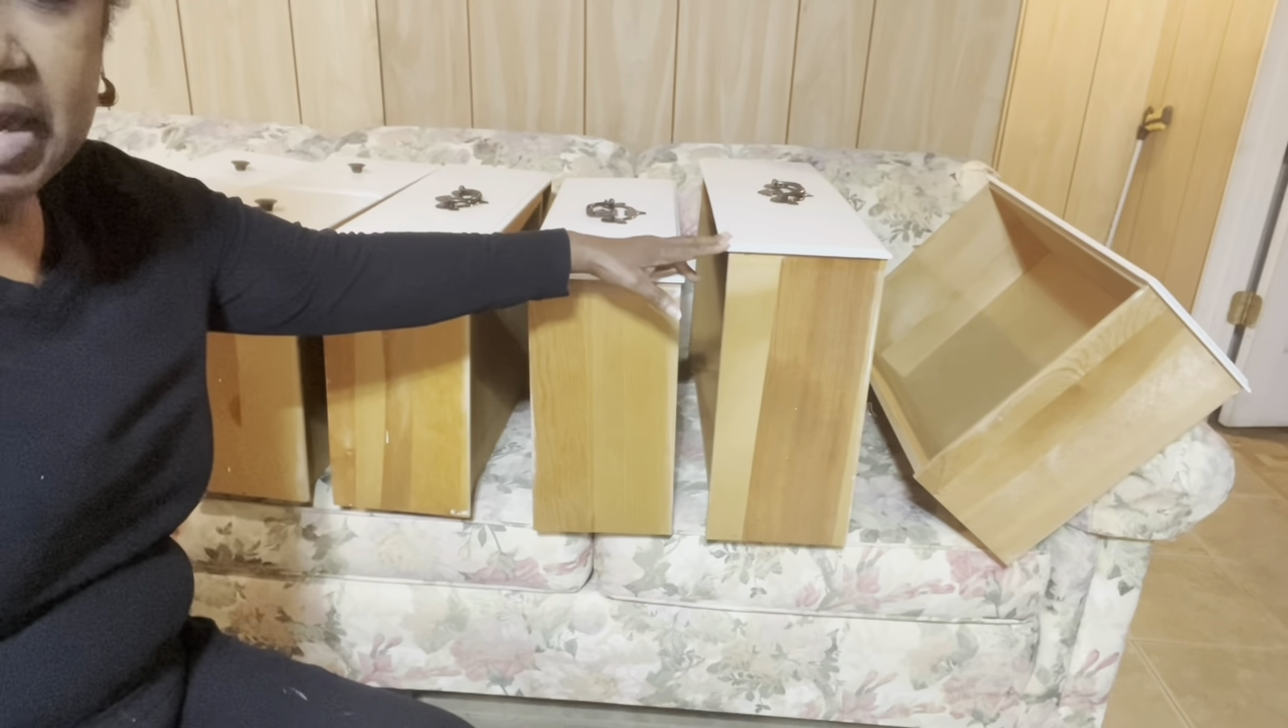Um and i haven't put the drawers back in since i glued everything but let's just get the hardware off and see where we go.